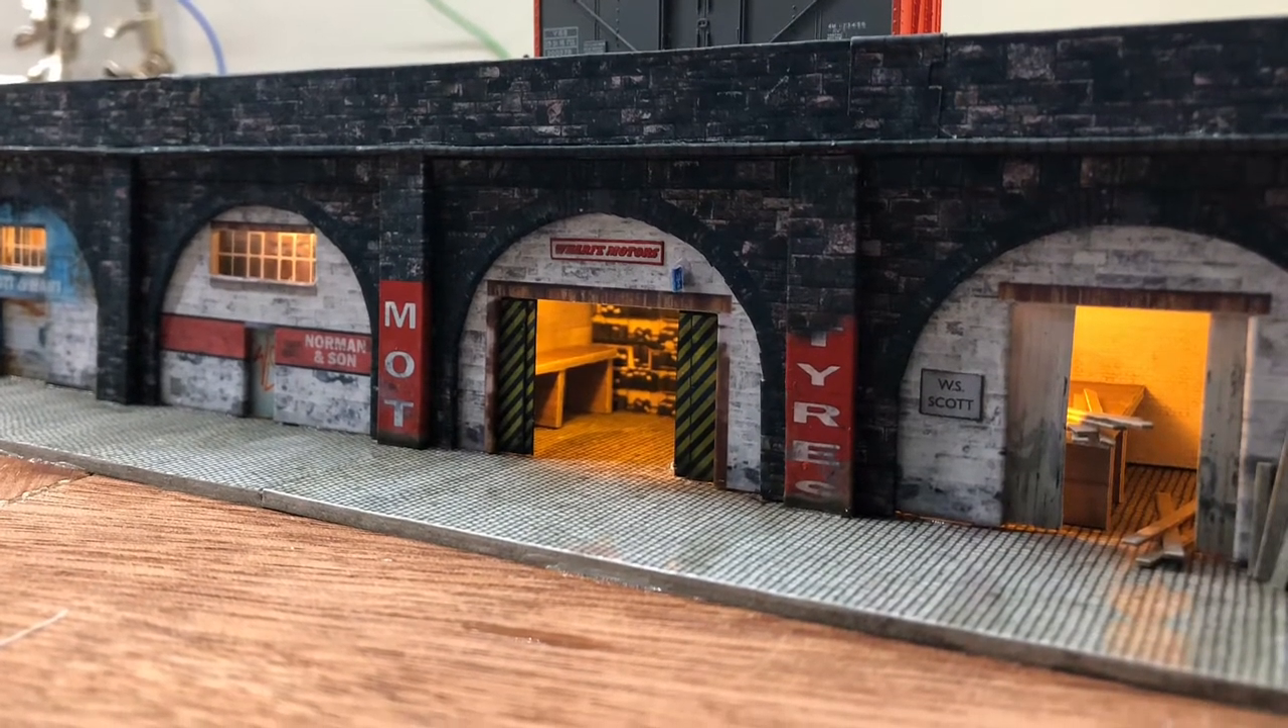Finally, I added the ledge and the wall along the top and finished off the final details.